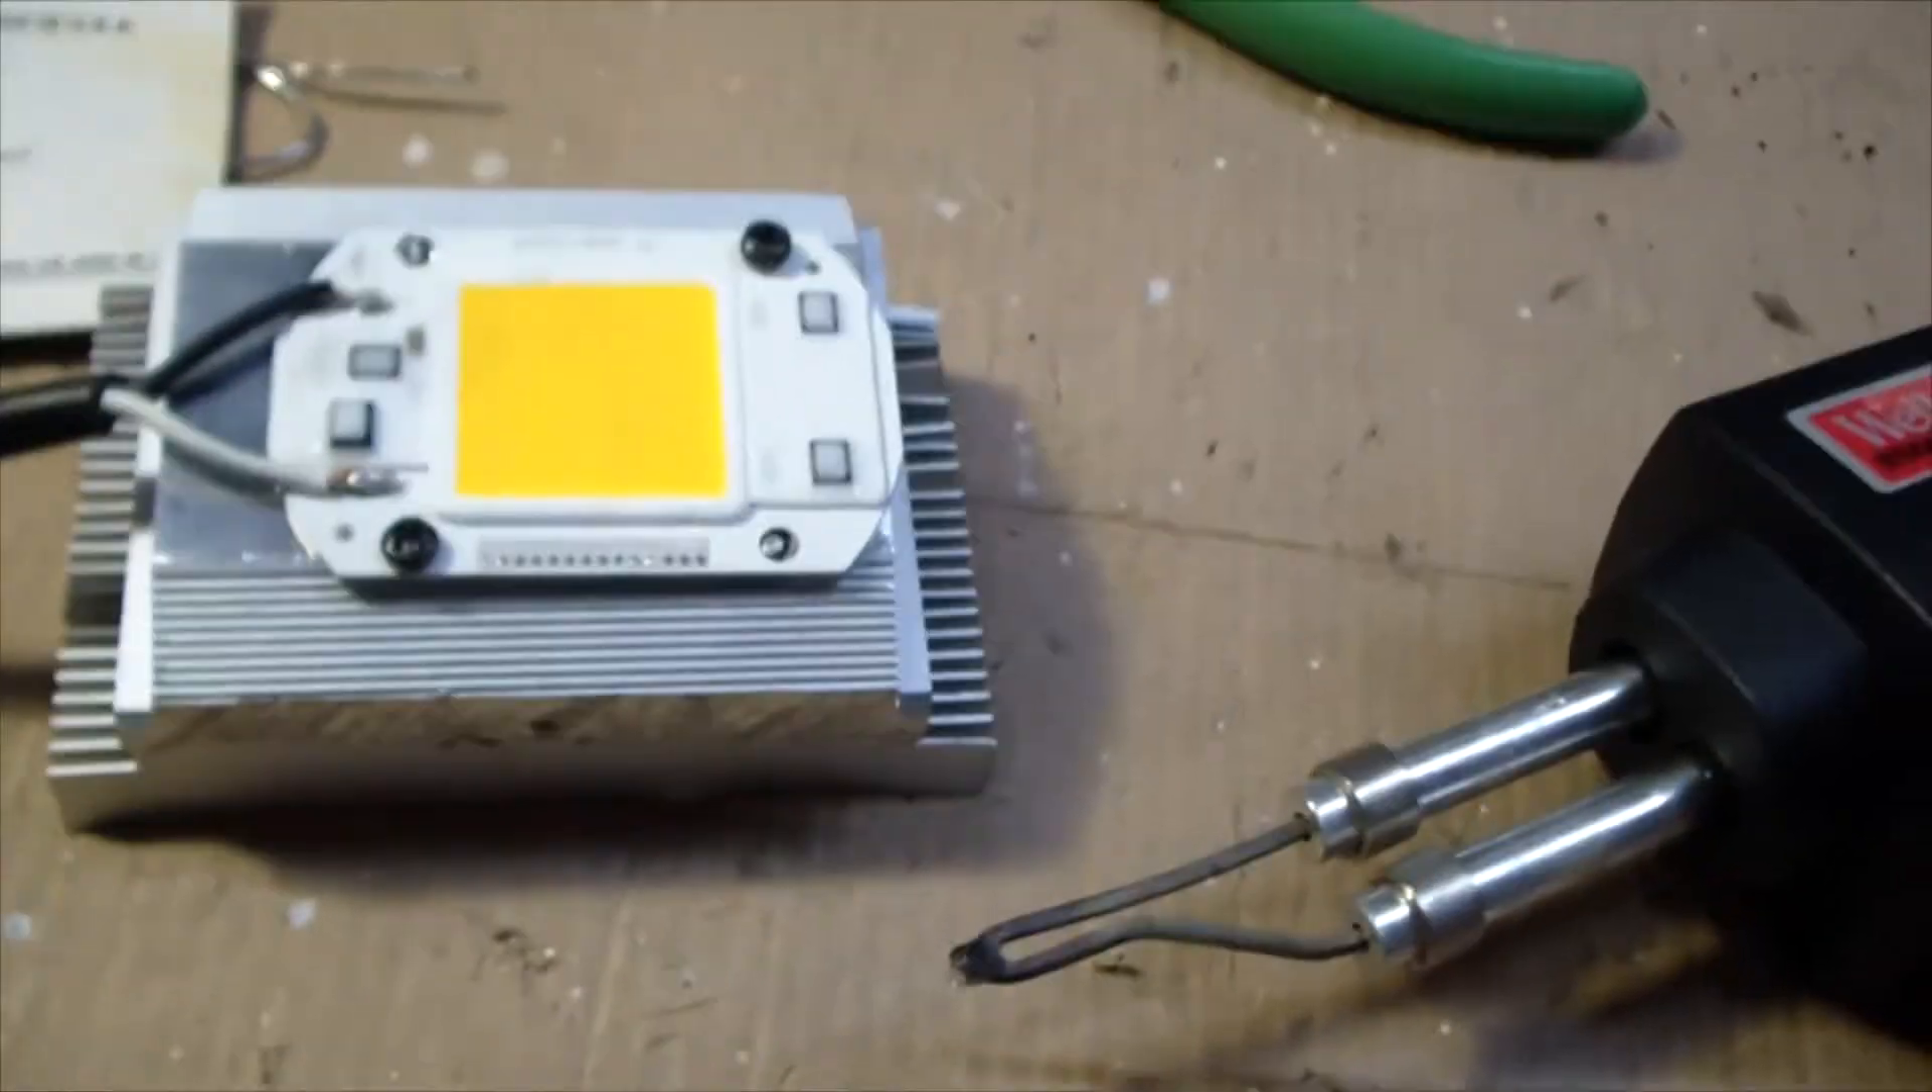I drilled some holes in the heat sink and screwed down the LED module to the heat sink.